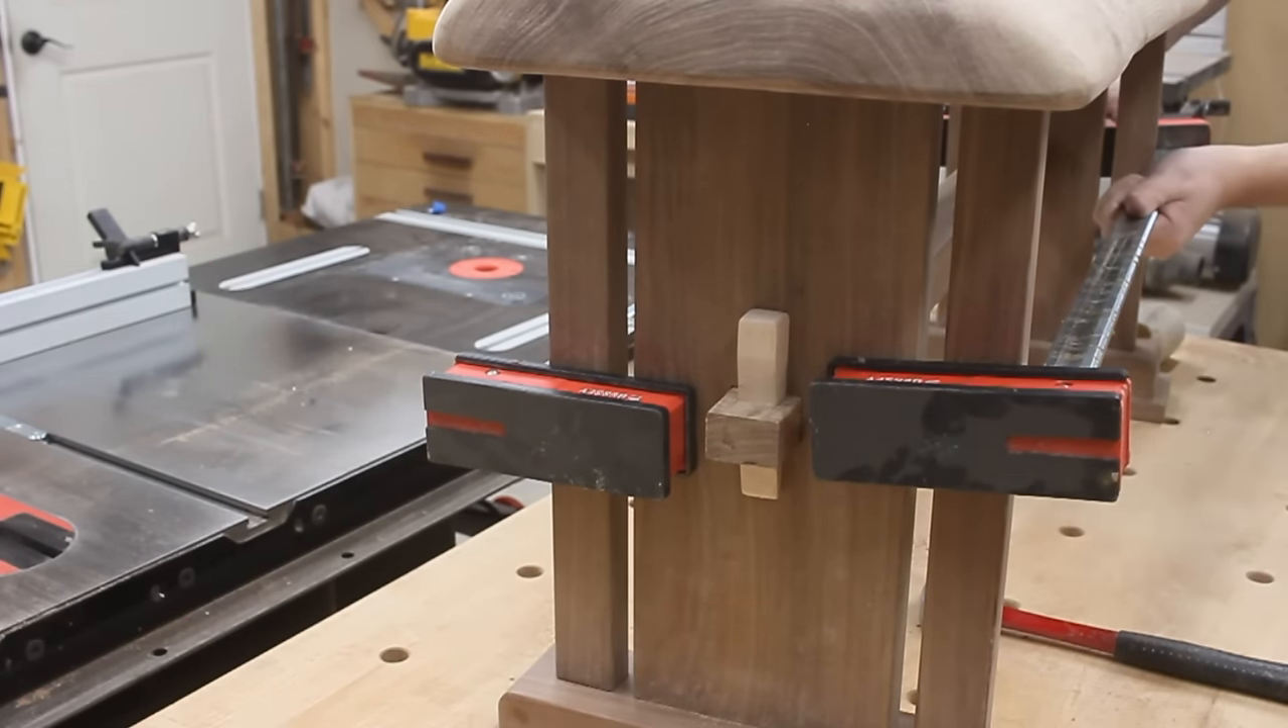Then I cinched everything together with a couple clamps, and I tapped in the tusks to lock it all together.